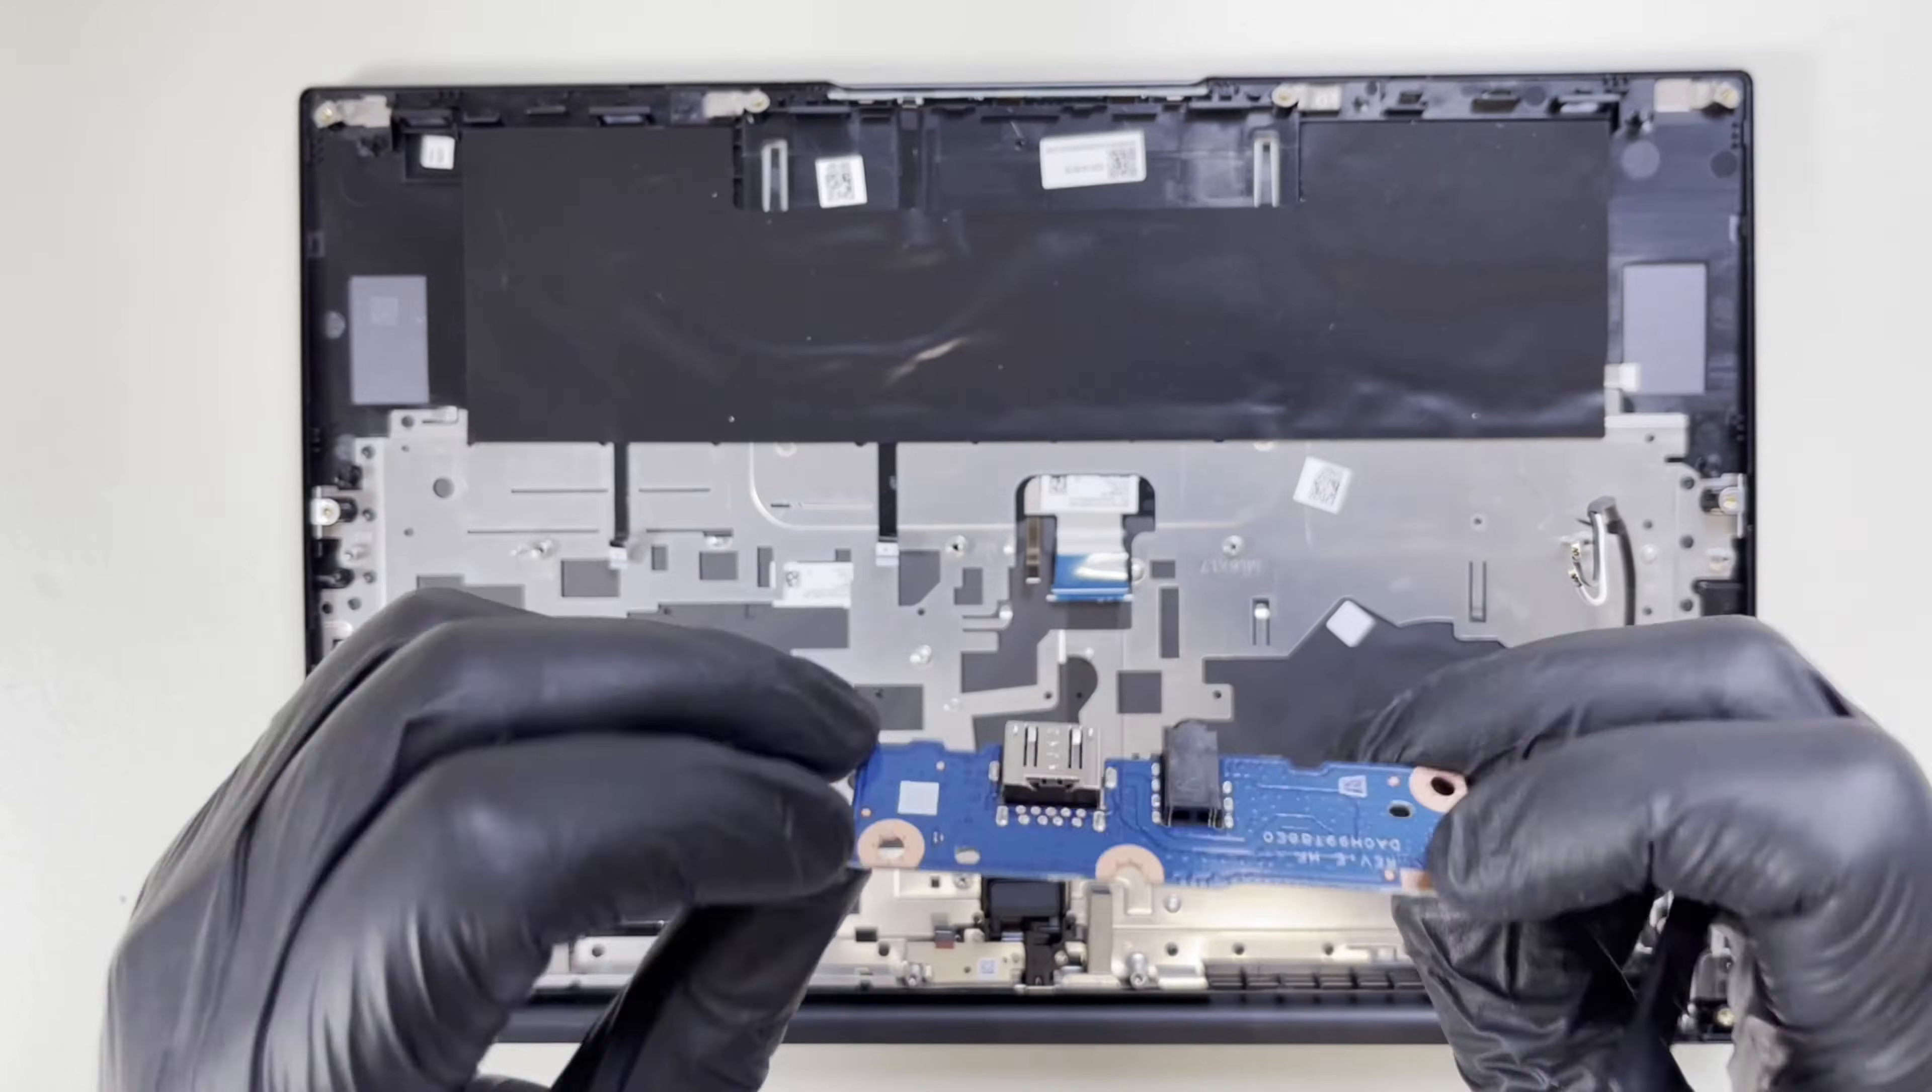Again unplug the flex cable first removing three screws and we have the daughter board out.